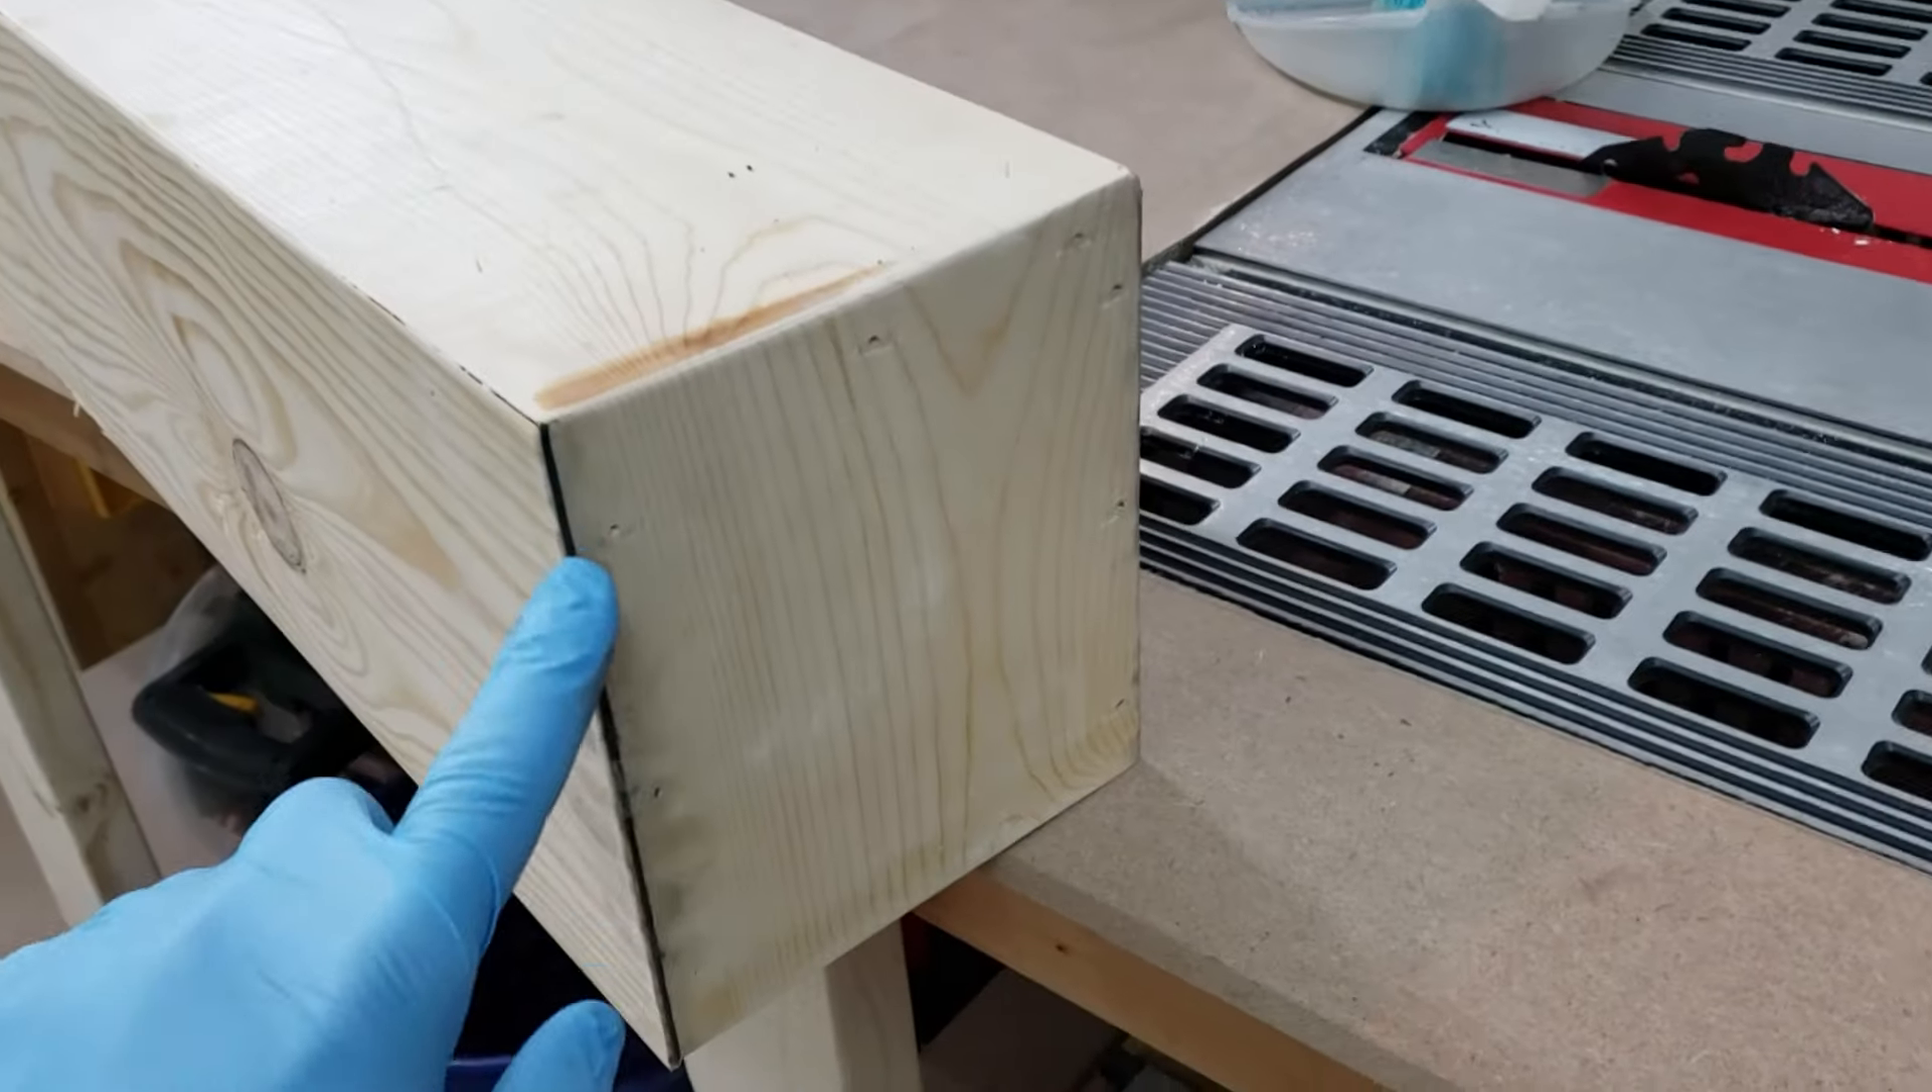There were some gaps, so my measurements weren't, uh, absolutely perfect.